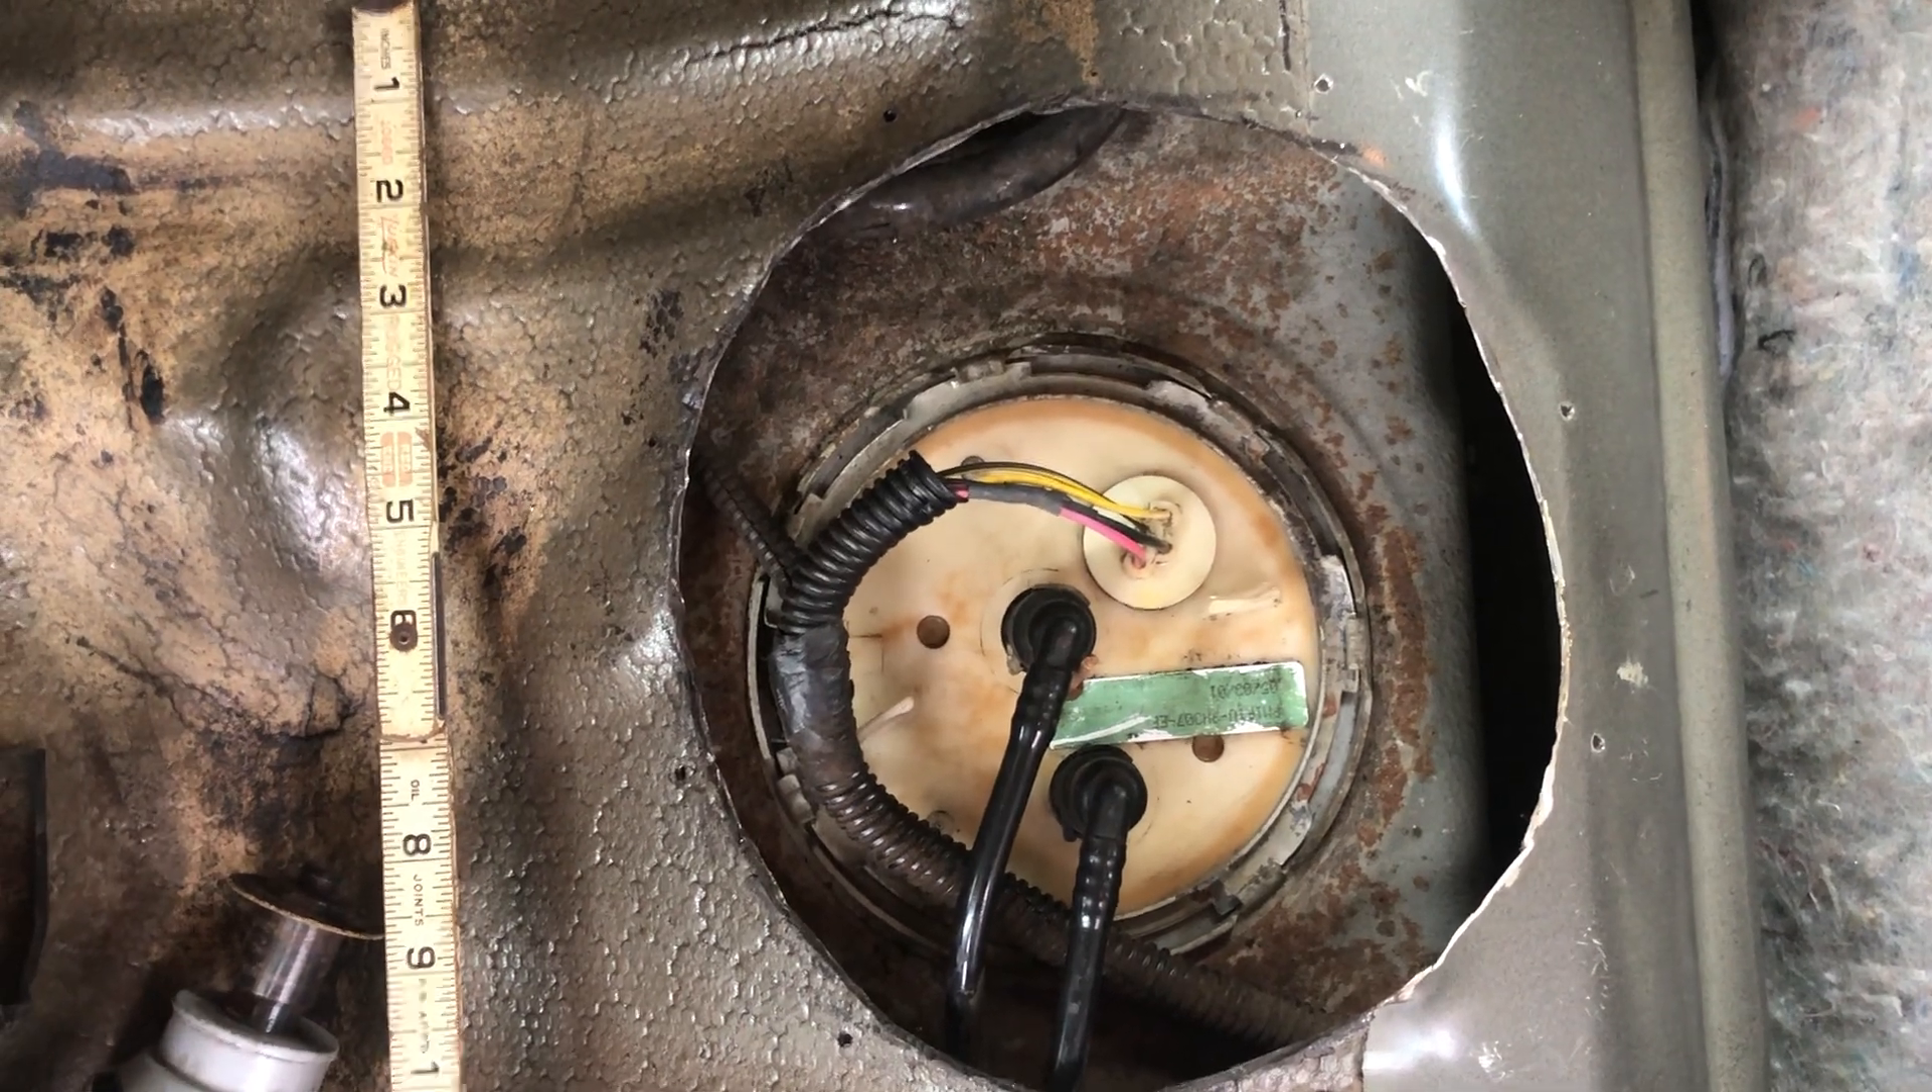You can see my hole was a little bit off center.